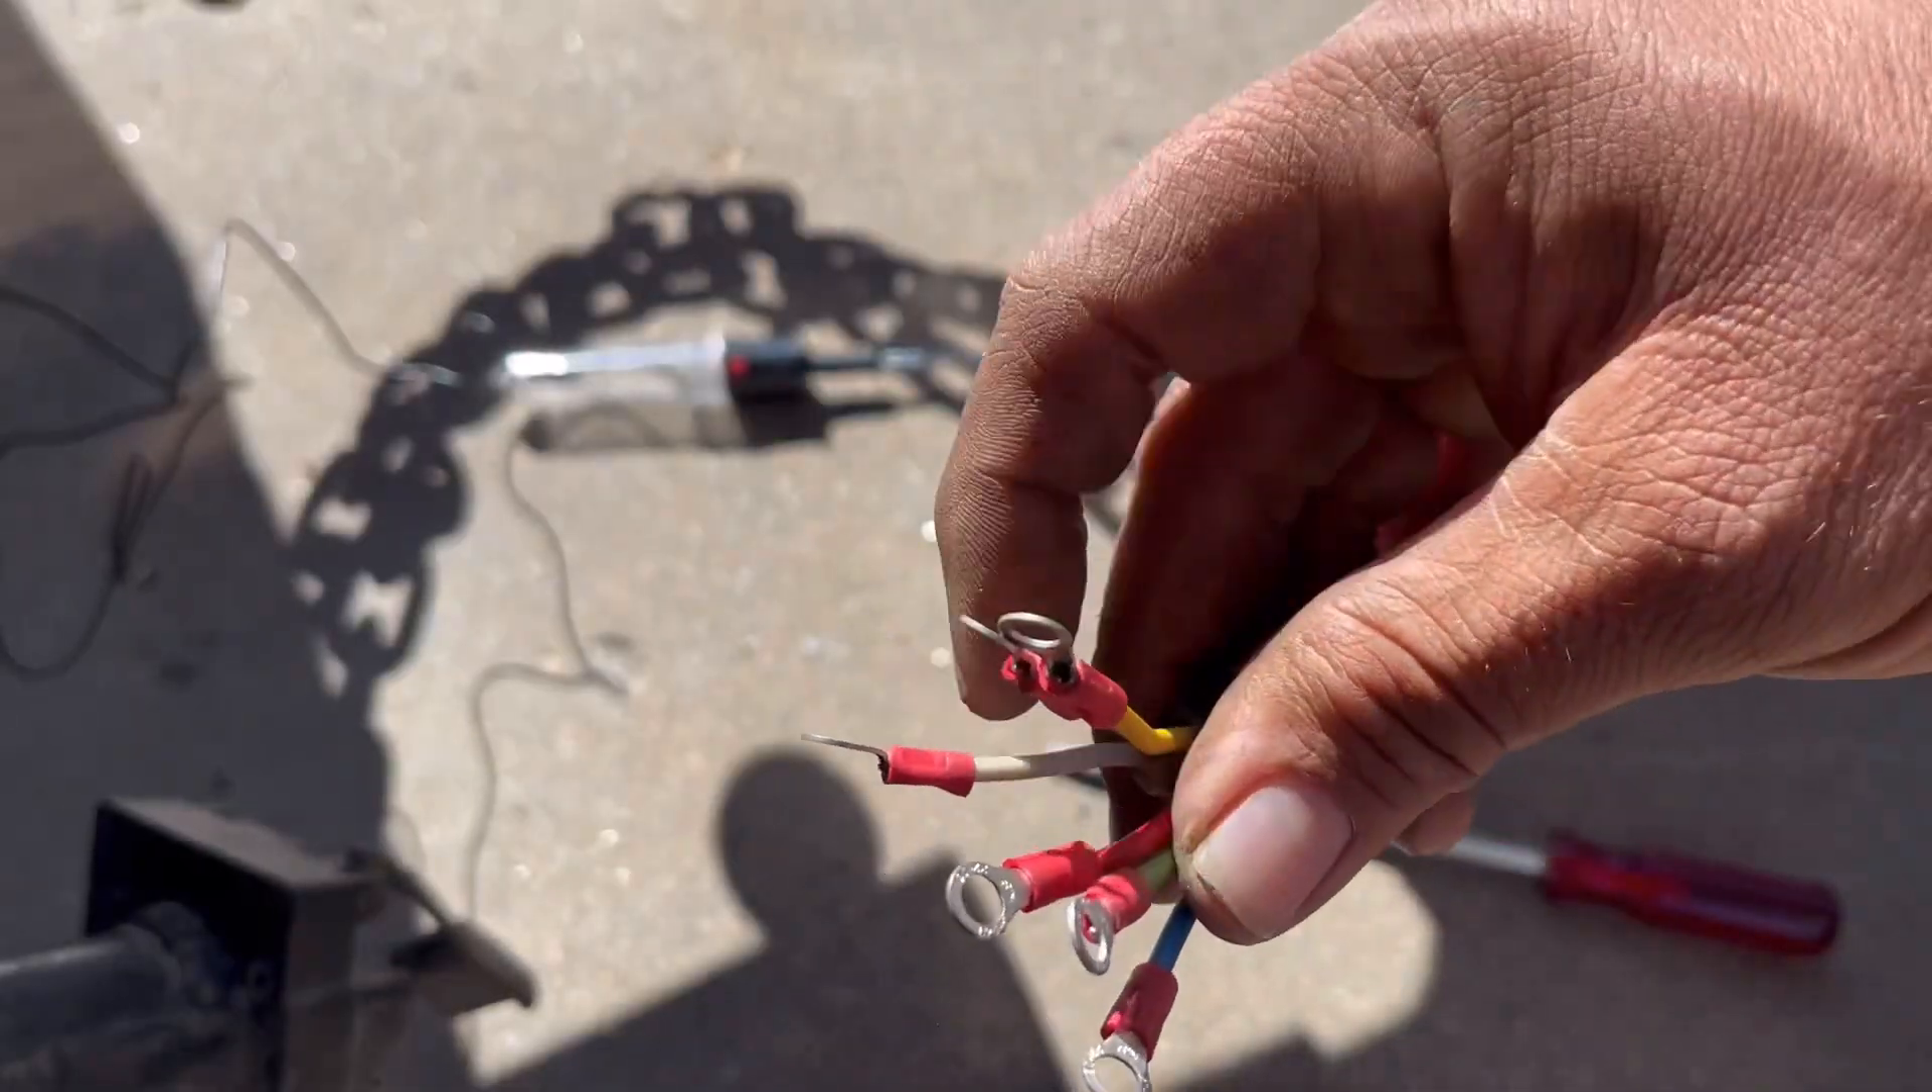Bueno amigo yo les puse todas las terminales aquí ya están bien instaladas.